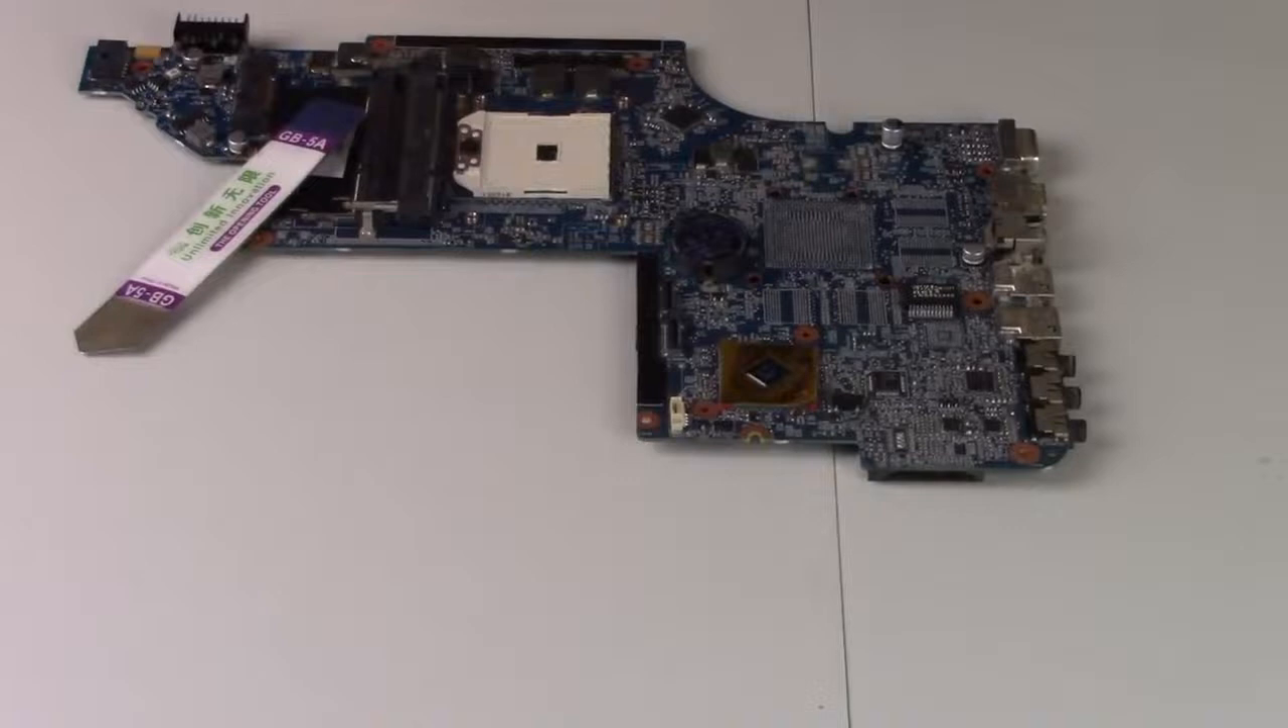So we have the motherboard out.